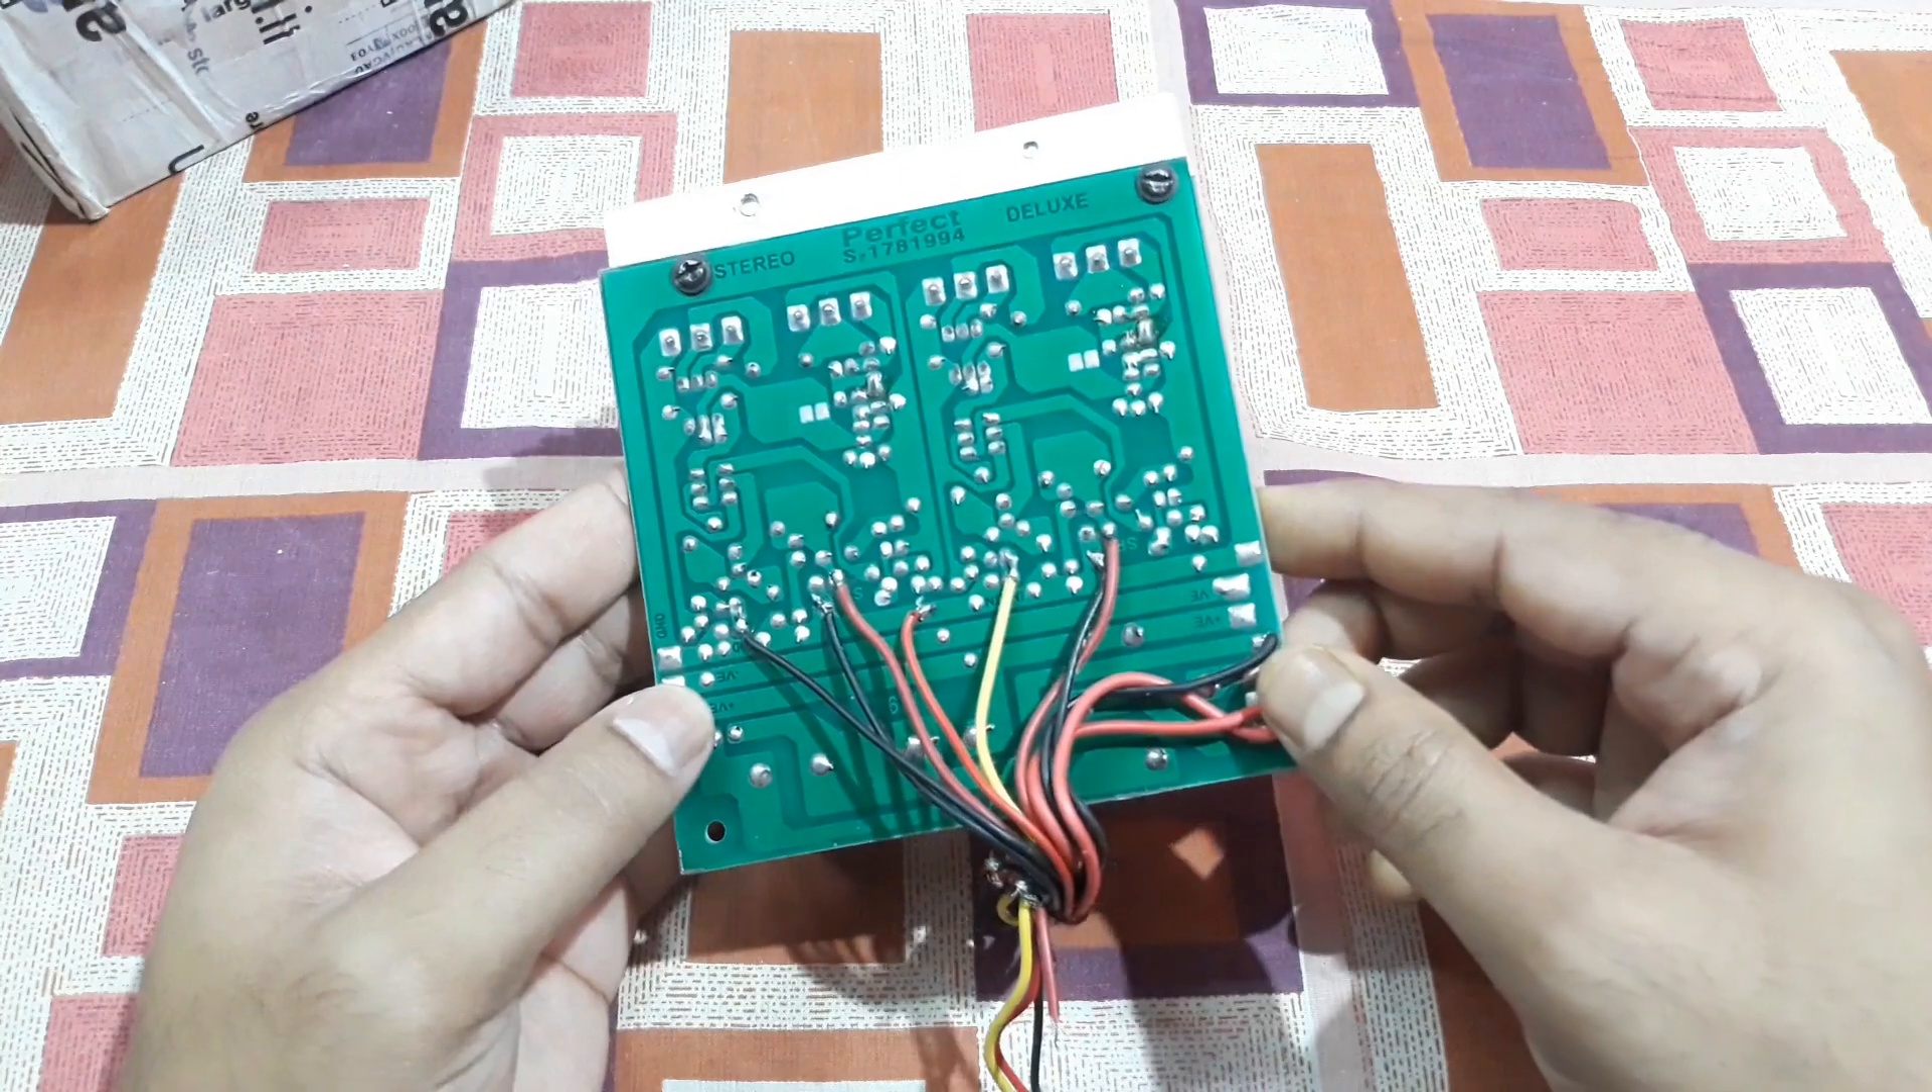You can see all the wires are connected here.